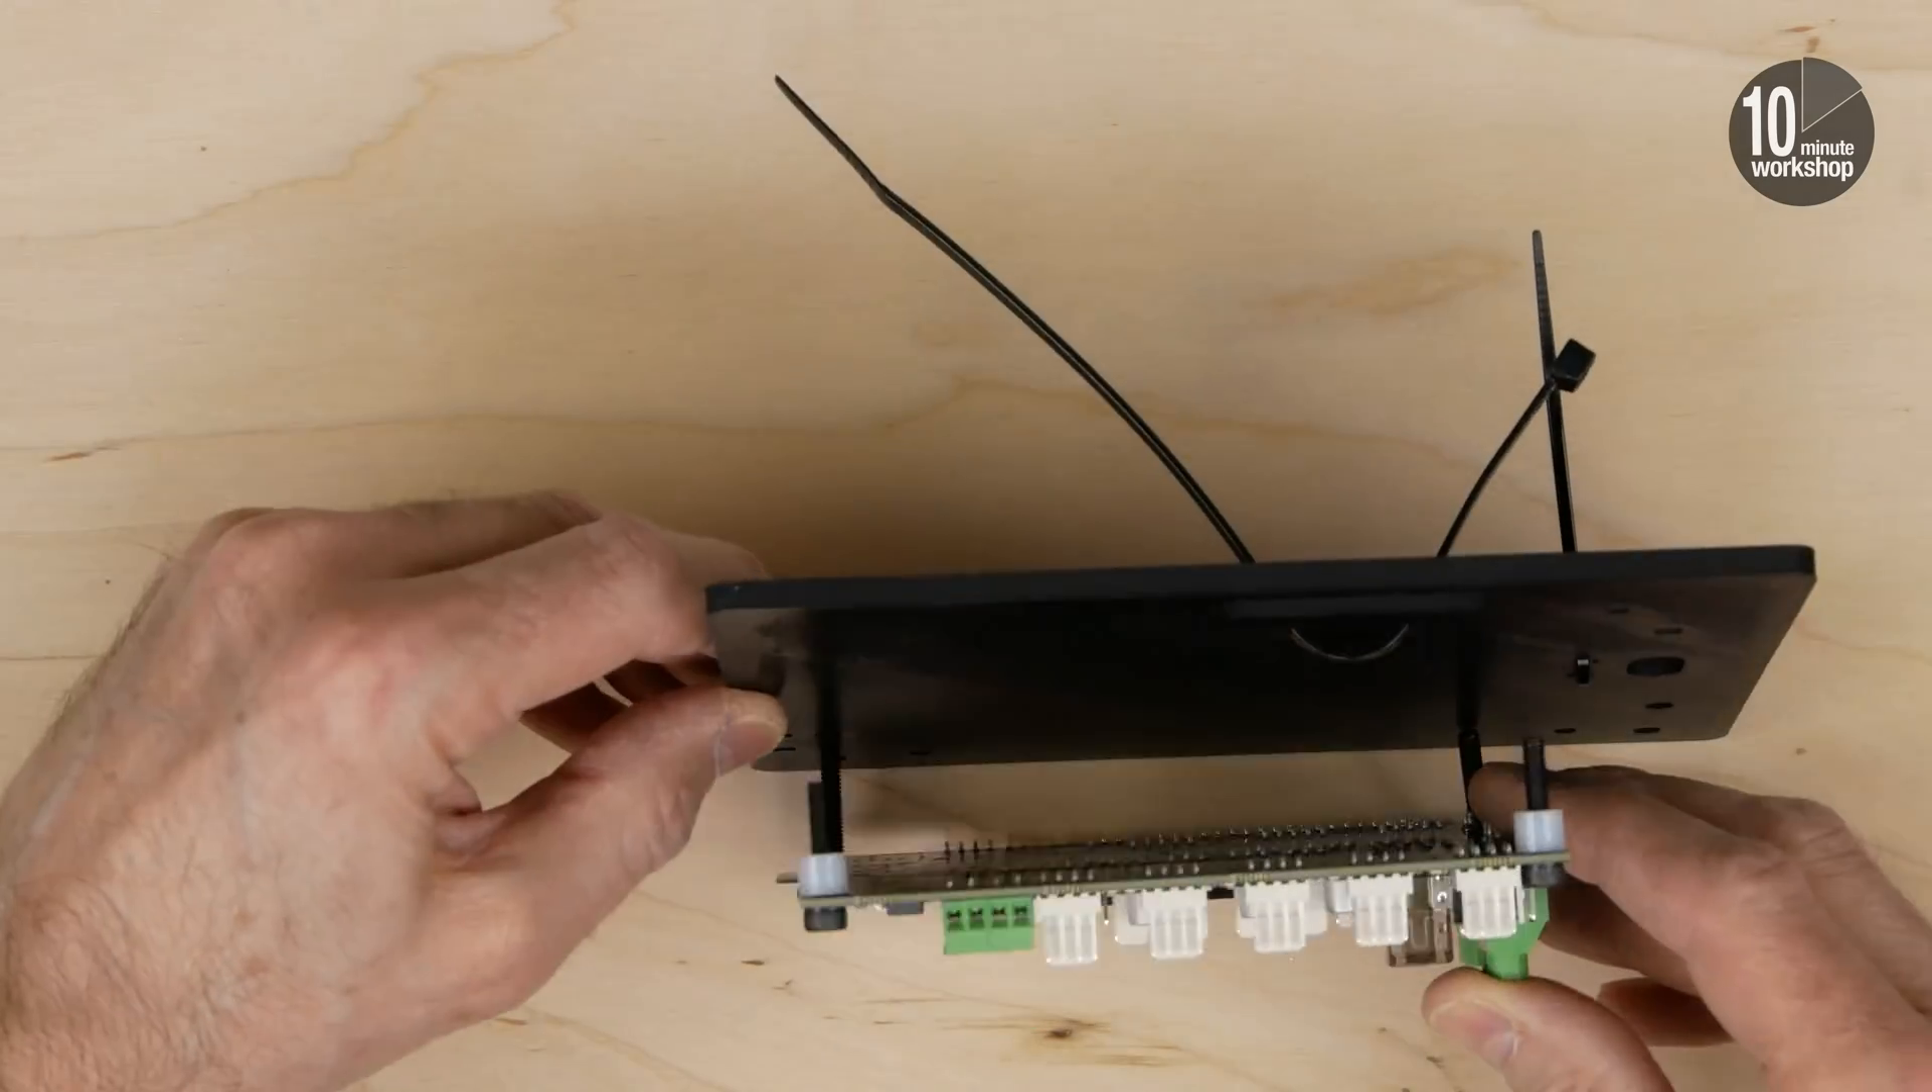Next up on the instructions is mounting the Duet controller board onto its backing plate, and note that I've already threaded a couple of cable ties through the plate before mounting it onto the board.